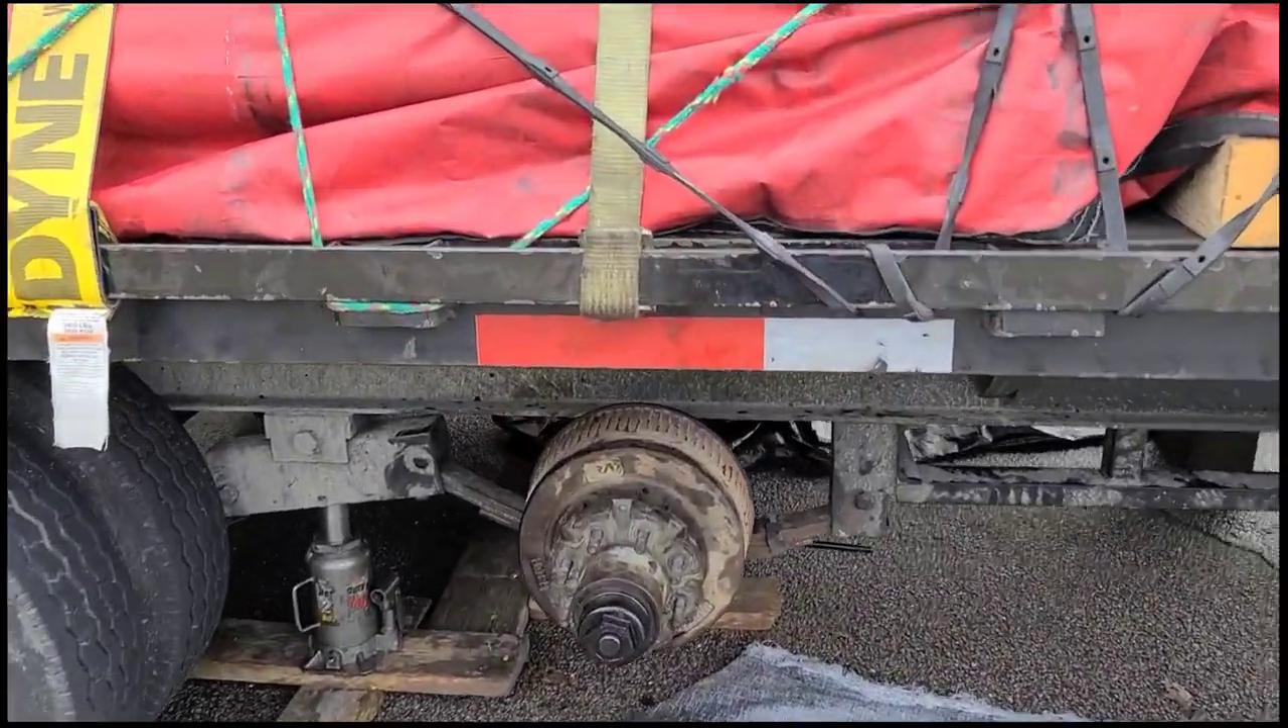Right so now we've got the wheels off so here's the hub assembly.